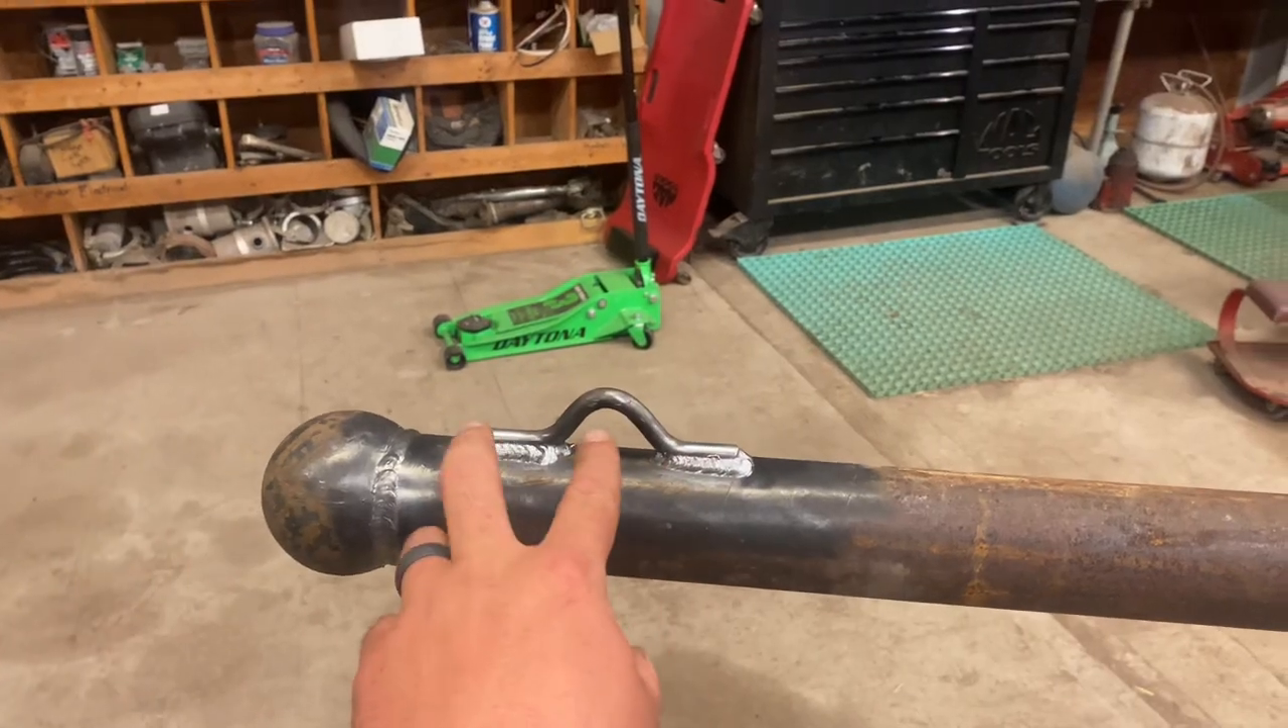And like I said, I got my little eyelet here welded on.